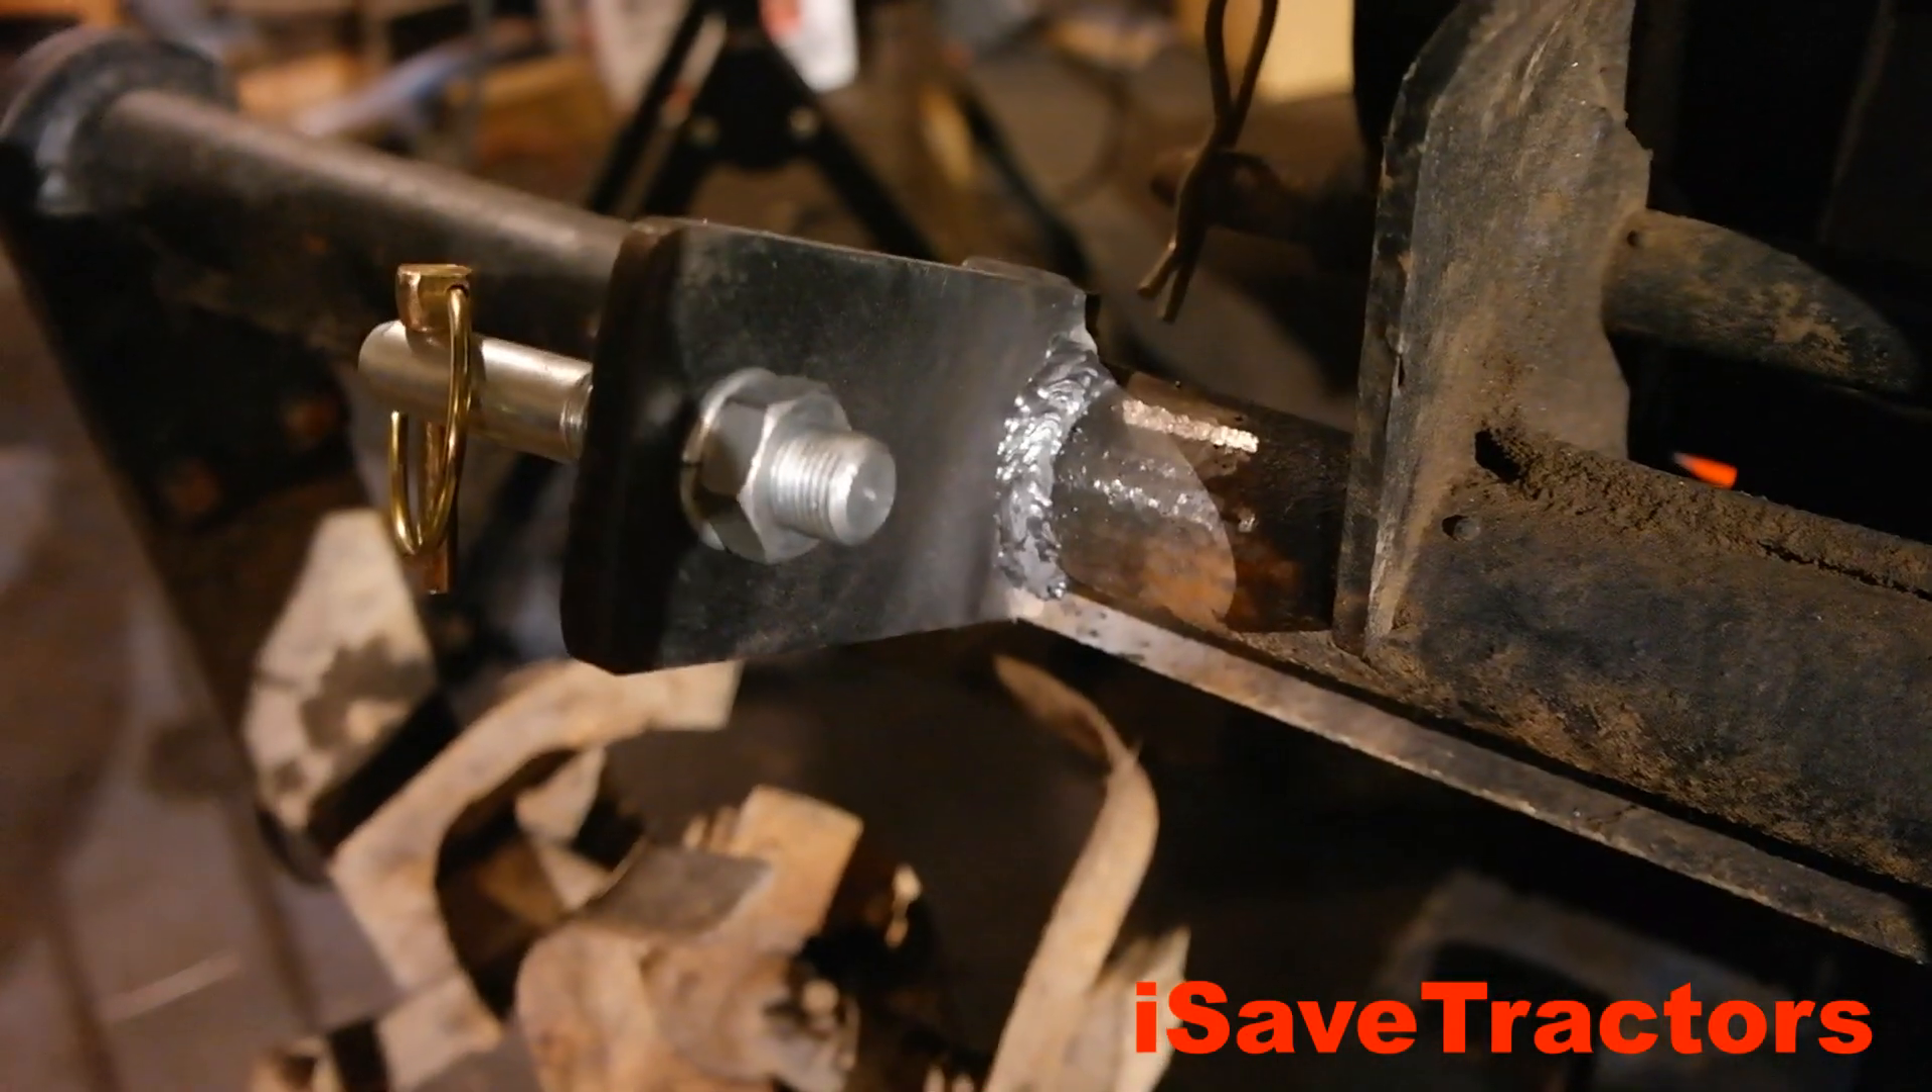This bracket that I'm welding on is three eighths of an inch mild steel and this is what the welds look like when I'm finished.